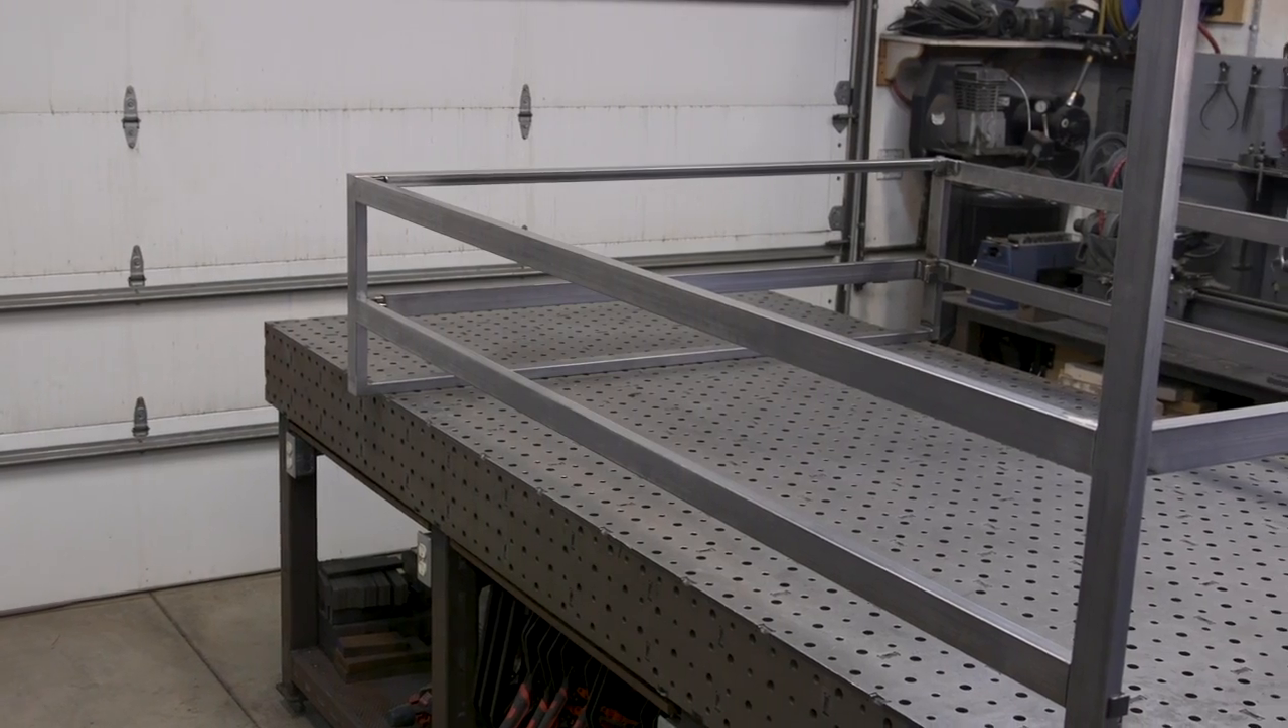I finally, I finally was able to get the metal portion of this thing put together after about two and a half weeks and a lot of frustration.